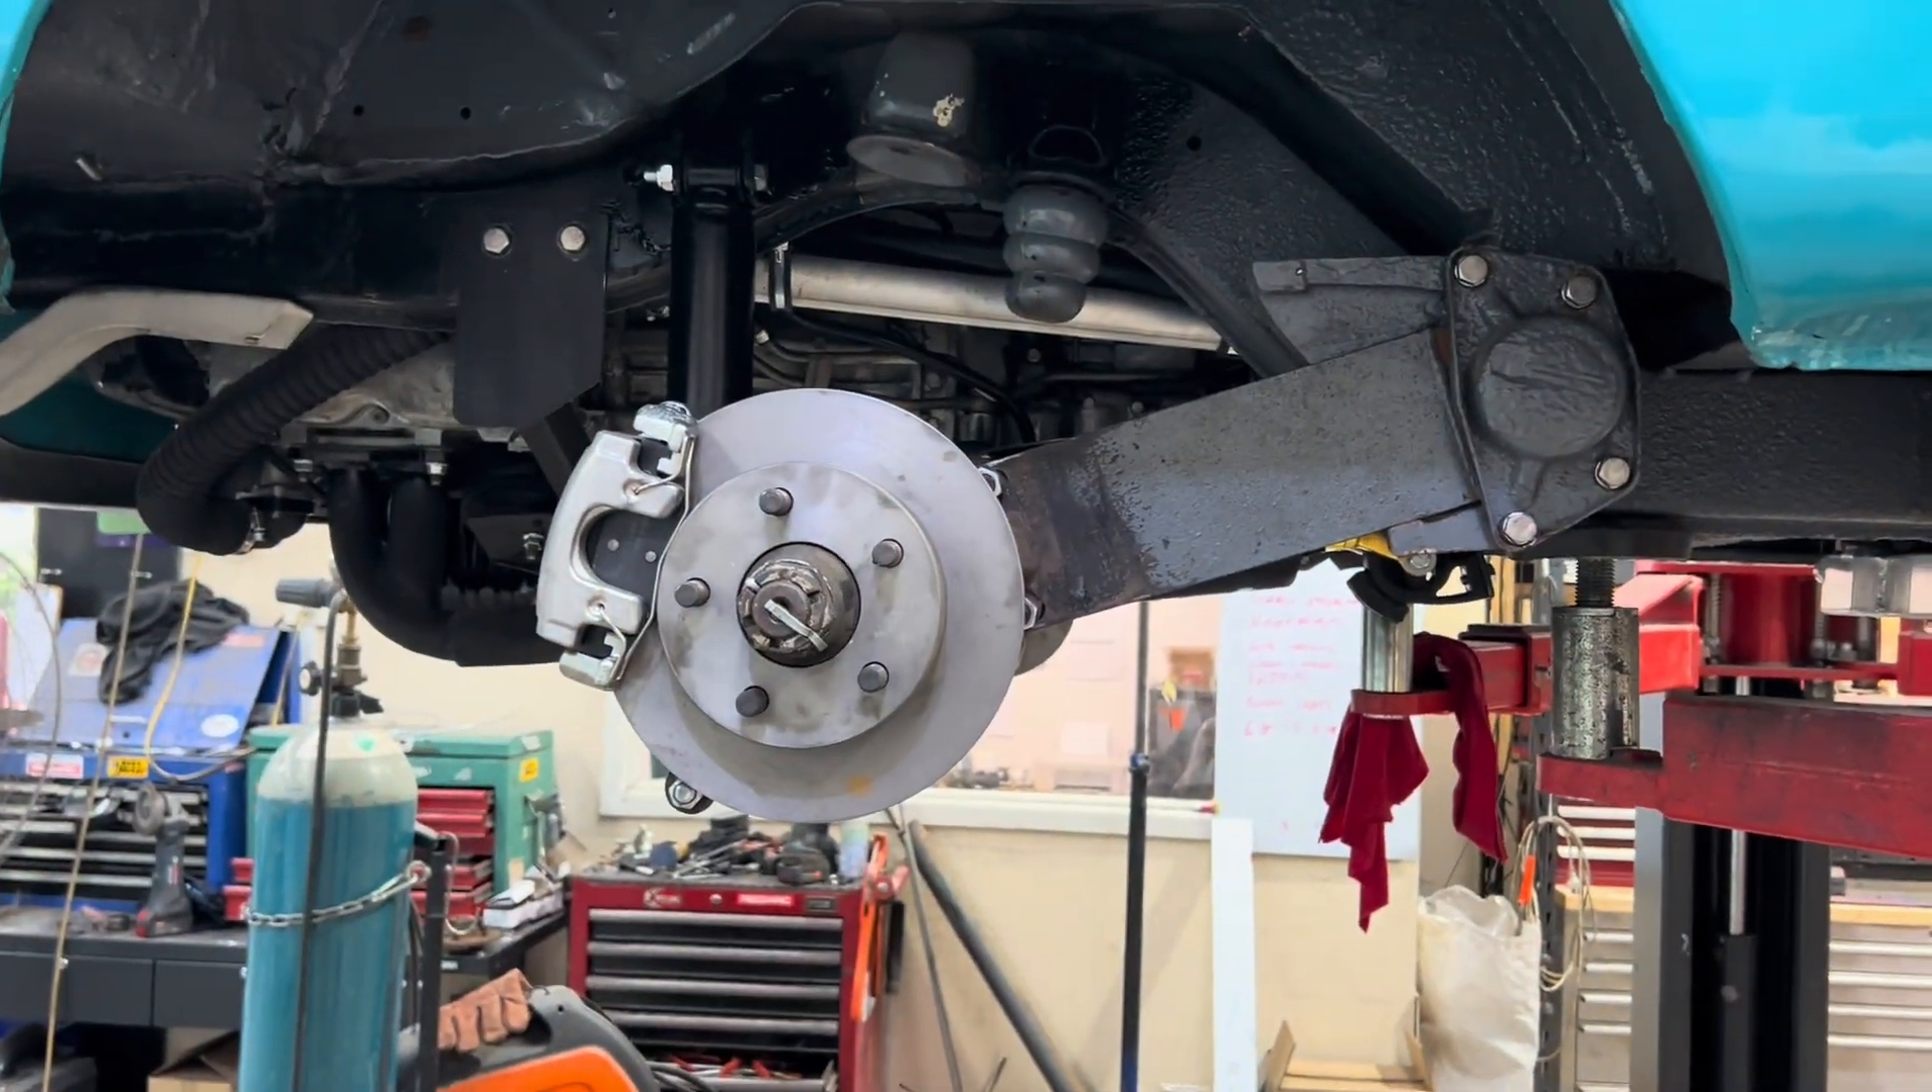Okay so now it's all together. We've got the disc brake kit installed.